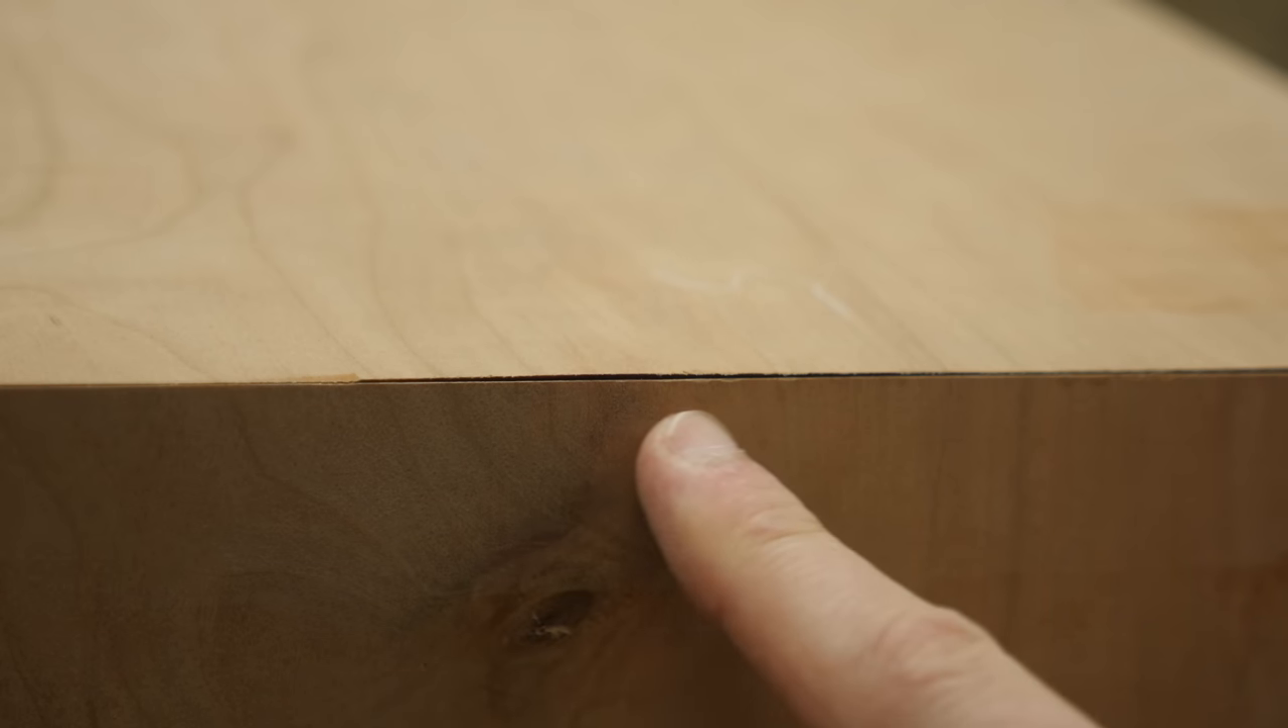So on this edge here, even with all the clamping pressure and everything that we had, there are still some small gaps.